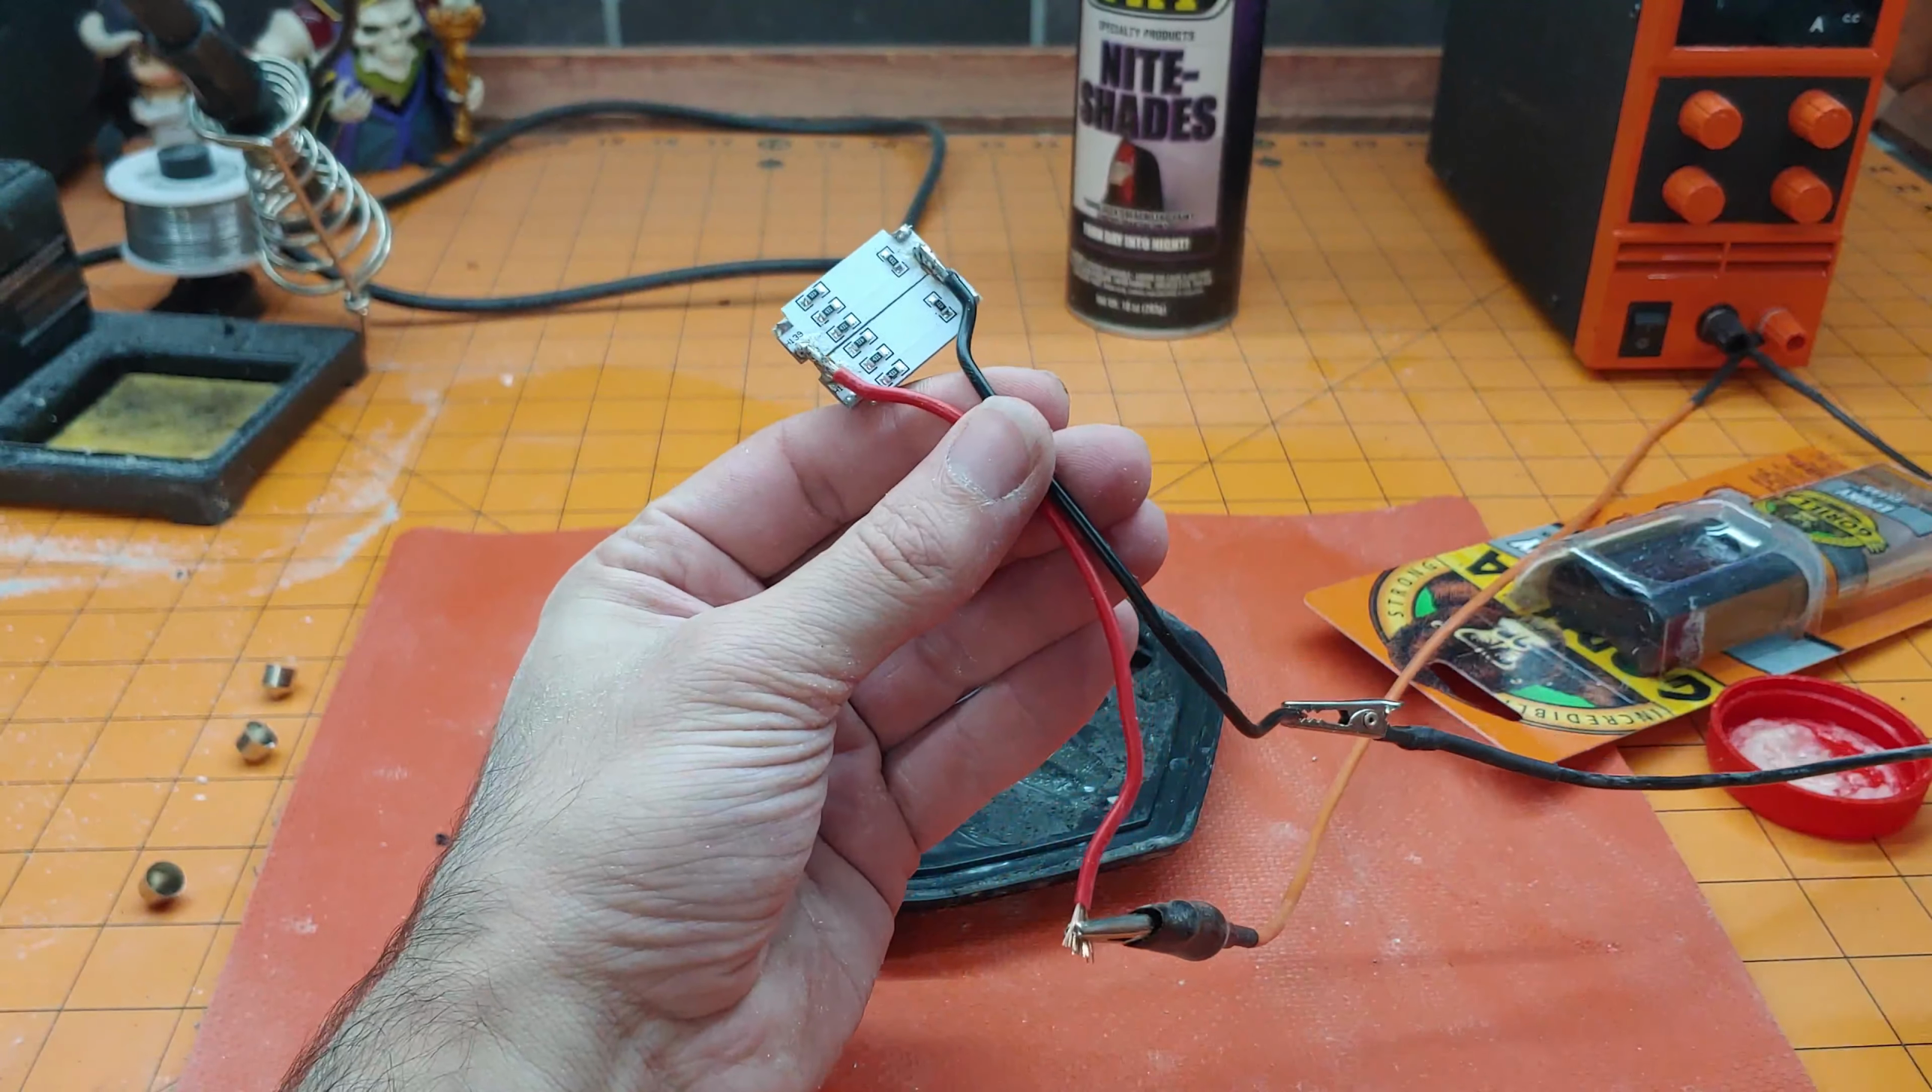As you can see here we have soldered on our lead wires and it works perfectly.